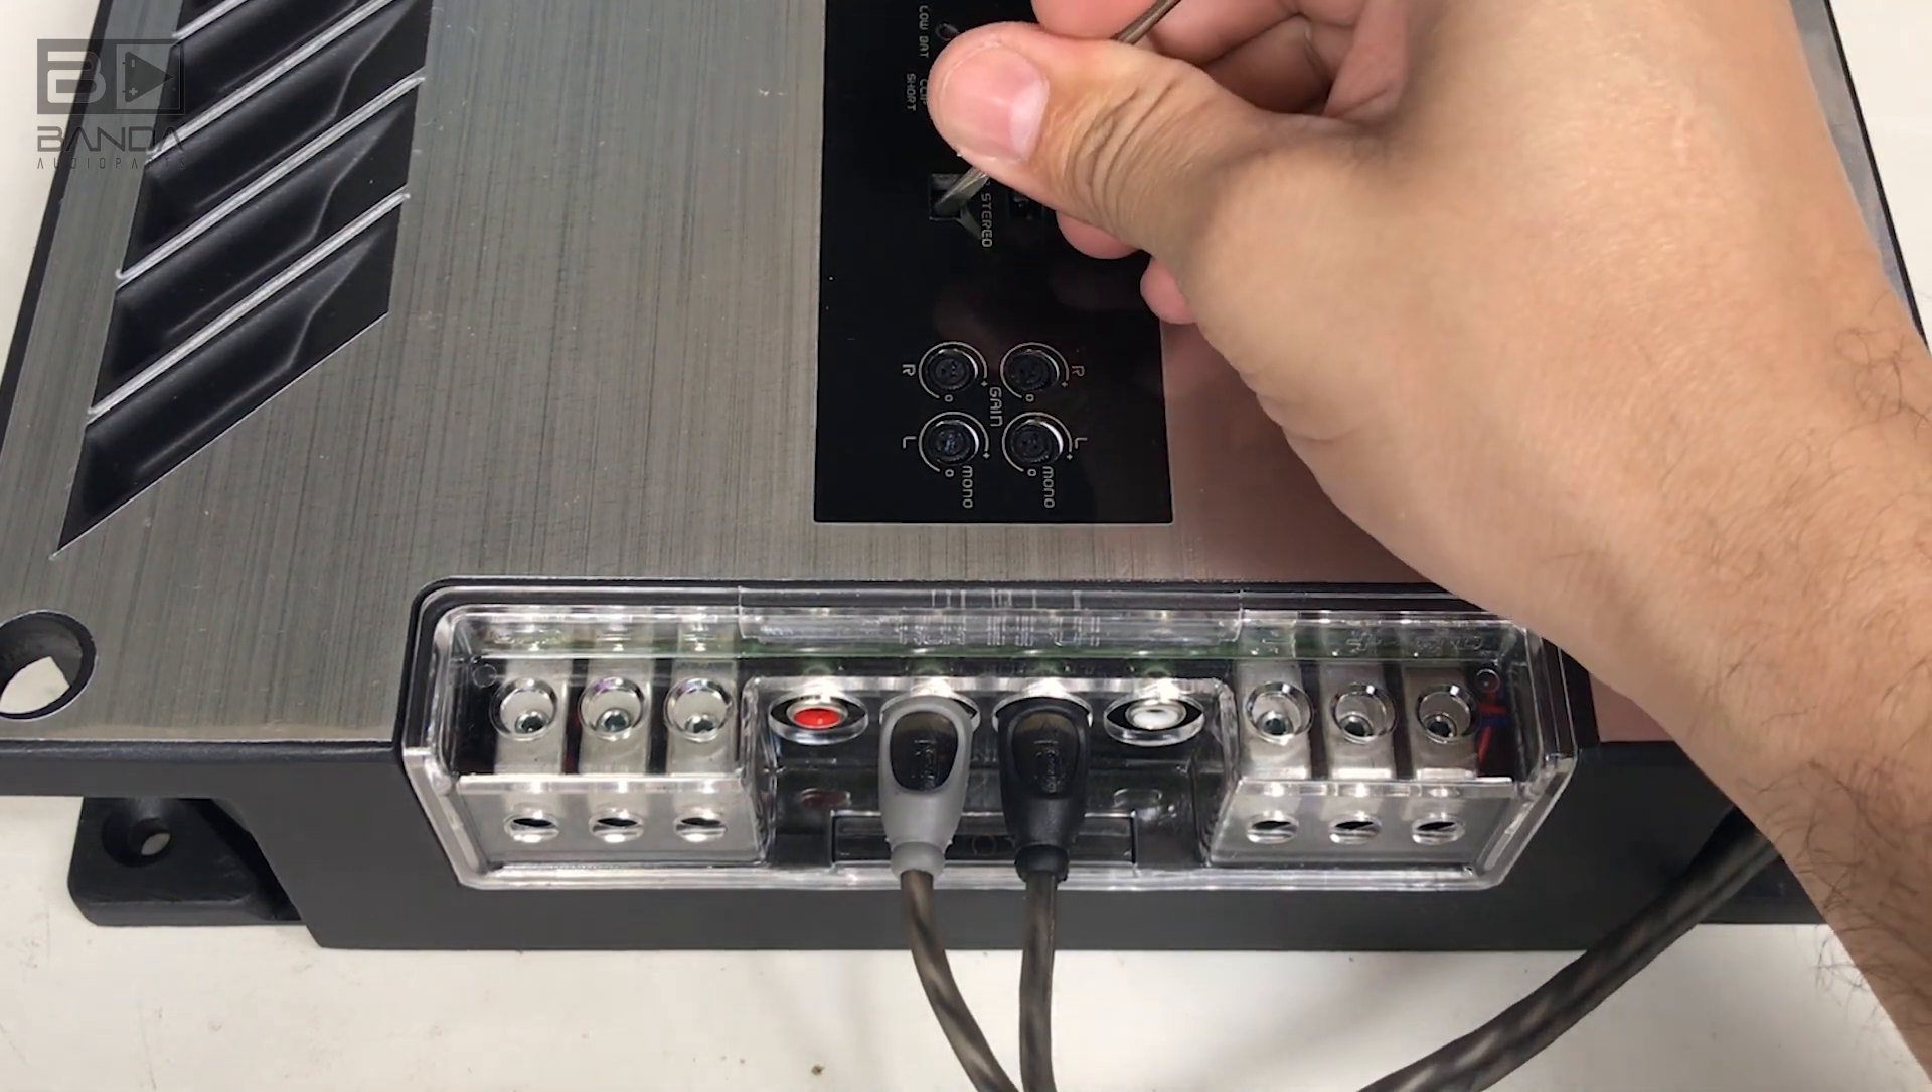Então eu coloquei os dois RCA aqui nos pinos centrais tá?